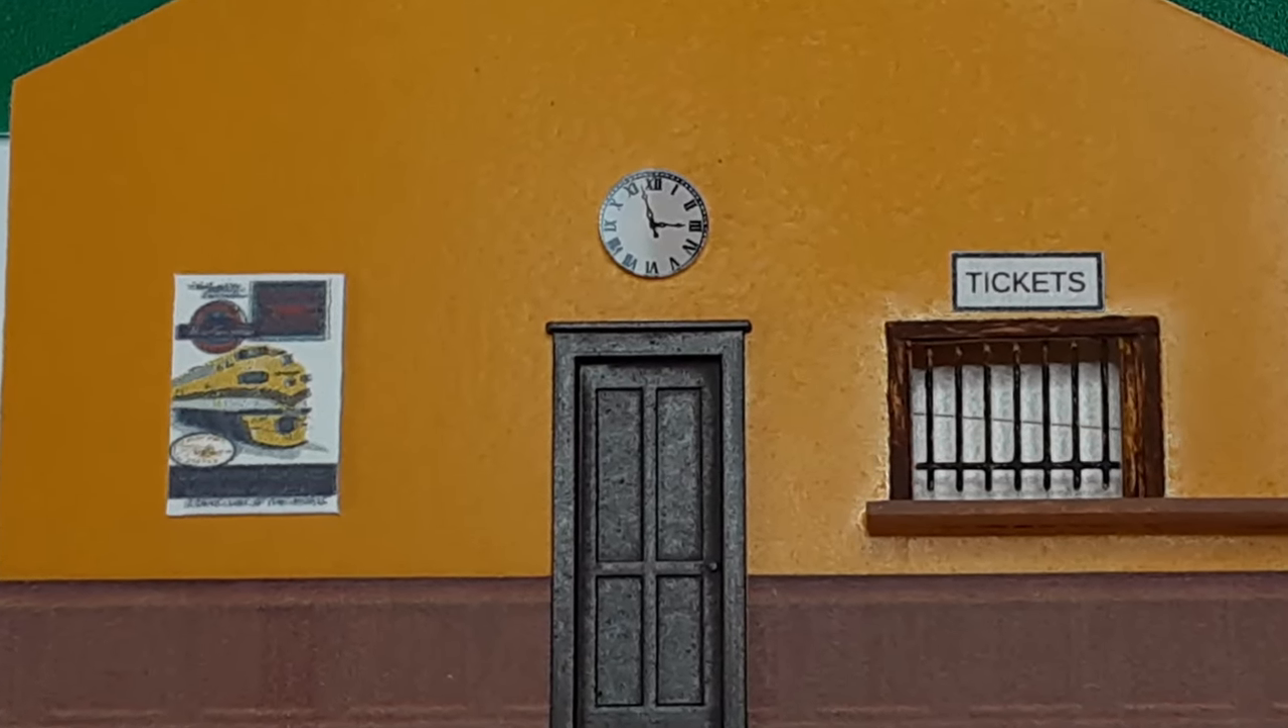Here is the interior partition painted with the door, the wainscoting, a wall clock, and a travel poster all glued in place.